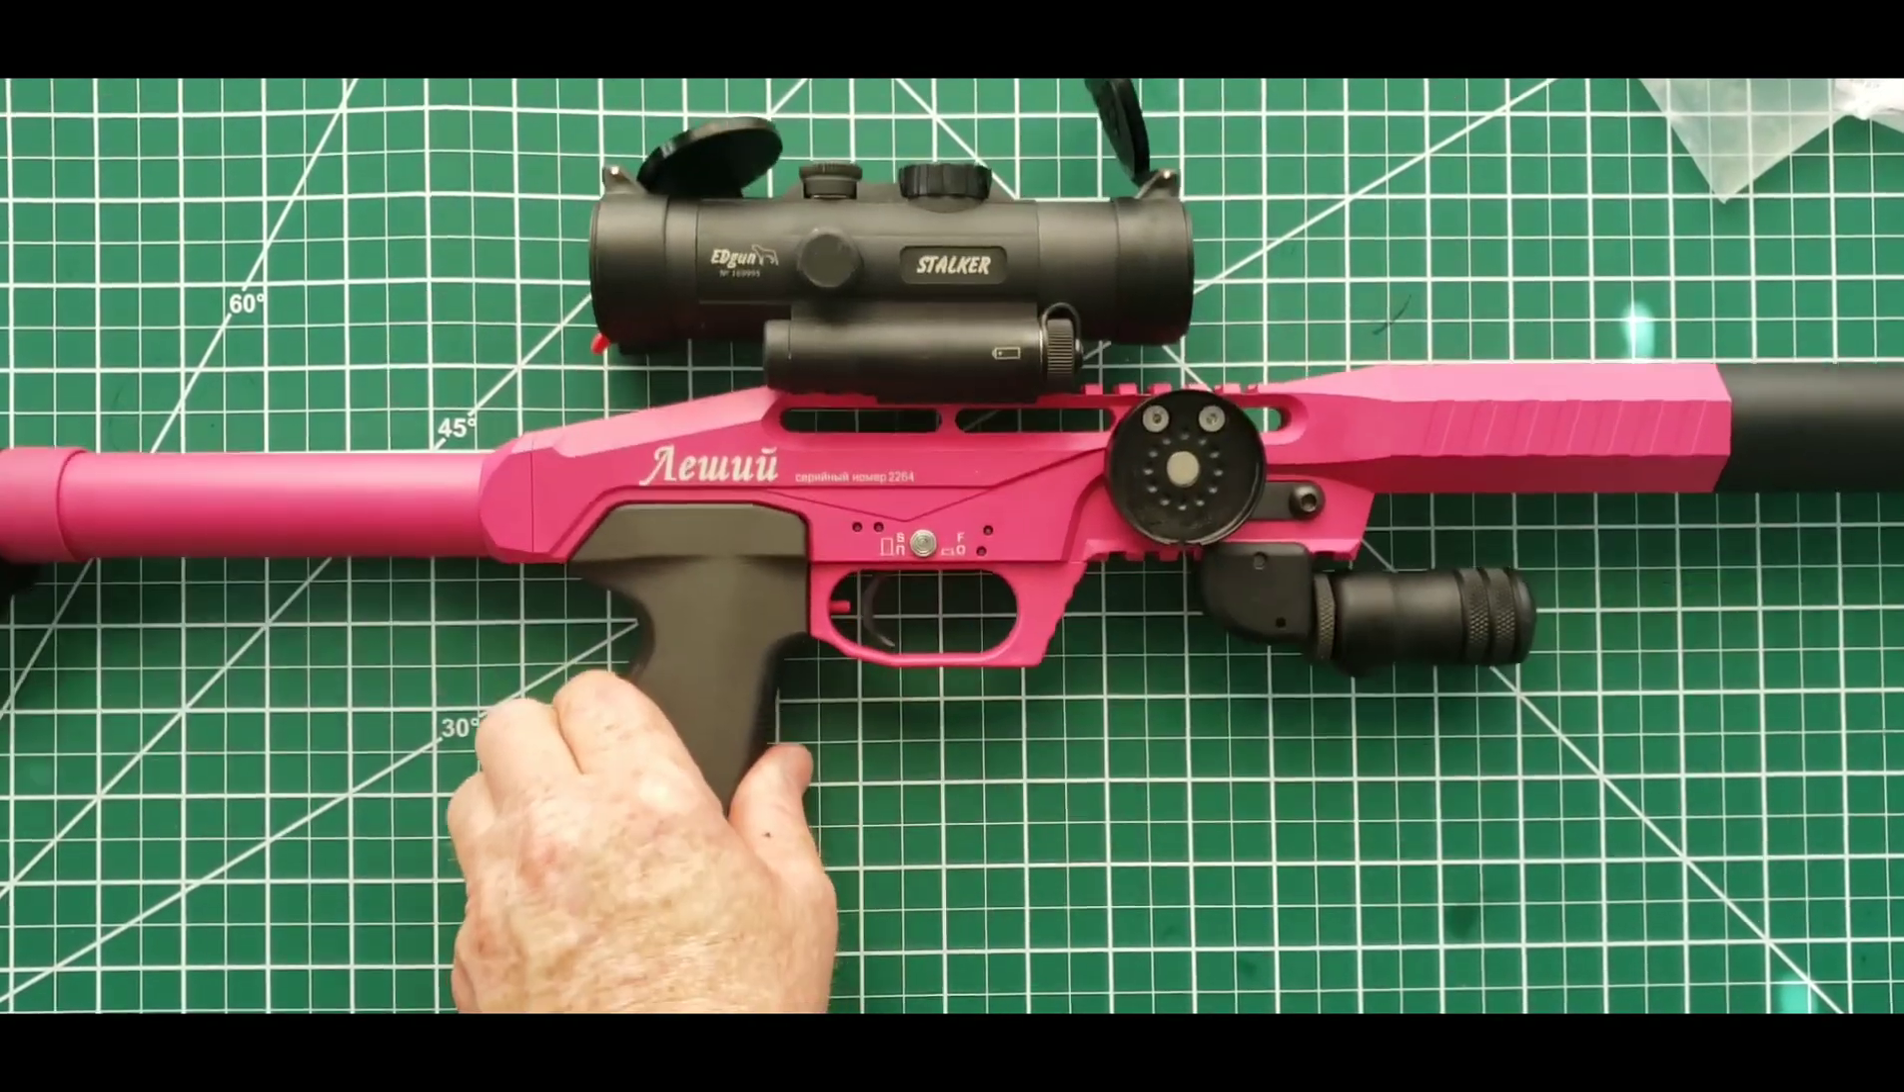Now my pellet dispenser is installed.